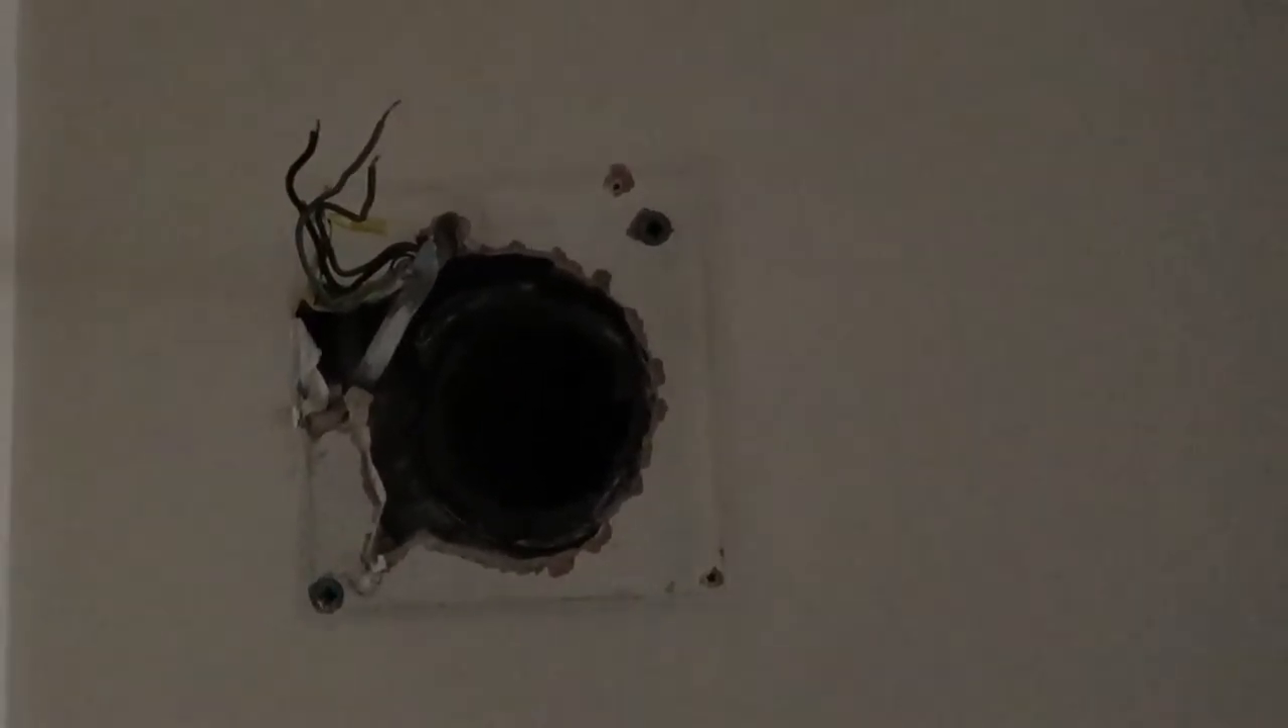I've already taken off the old extractor.